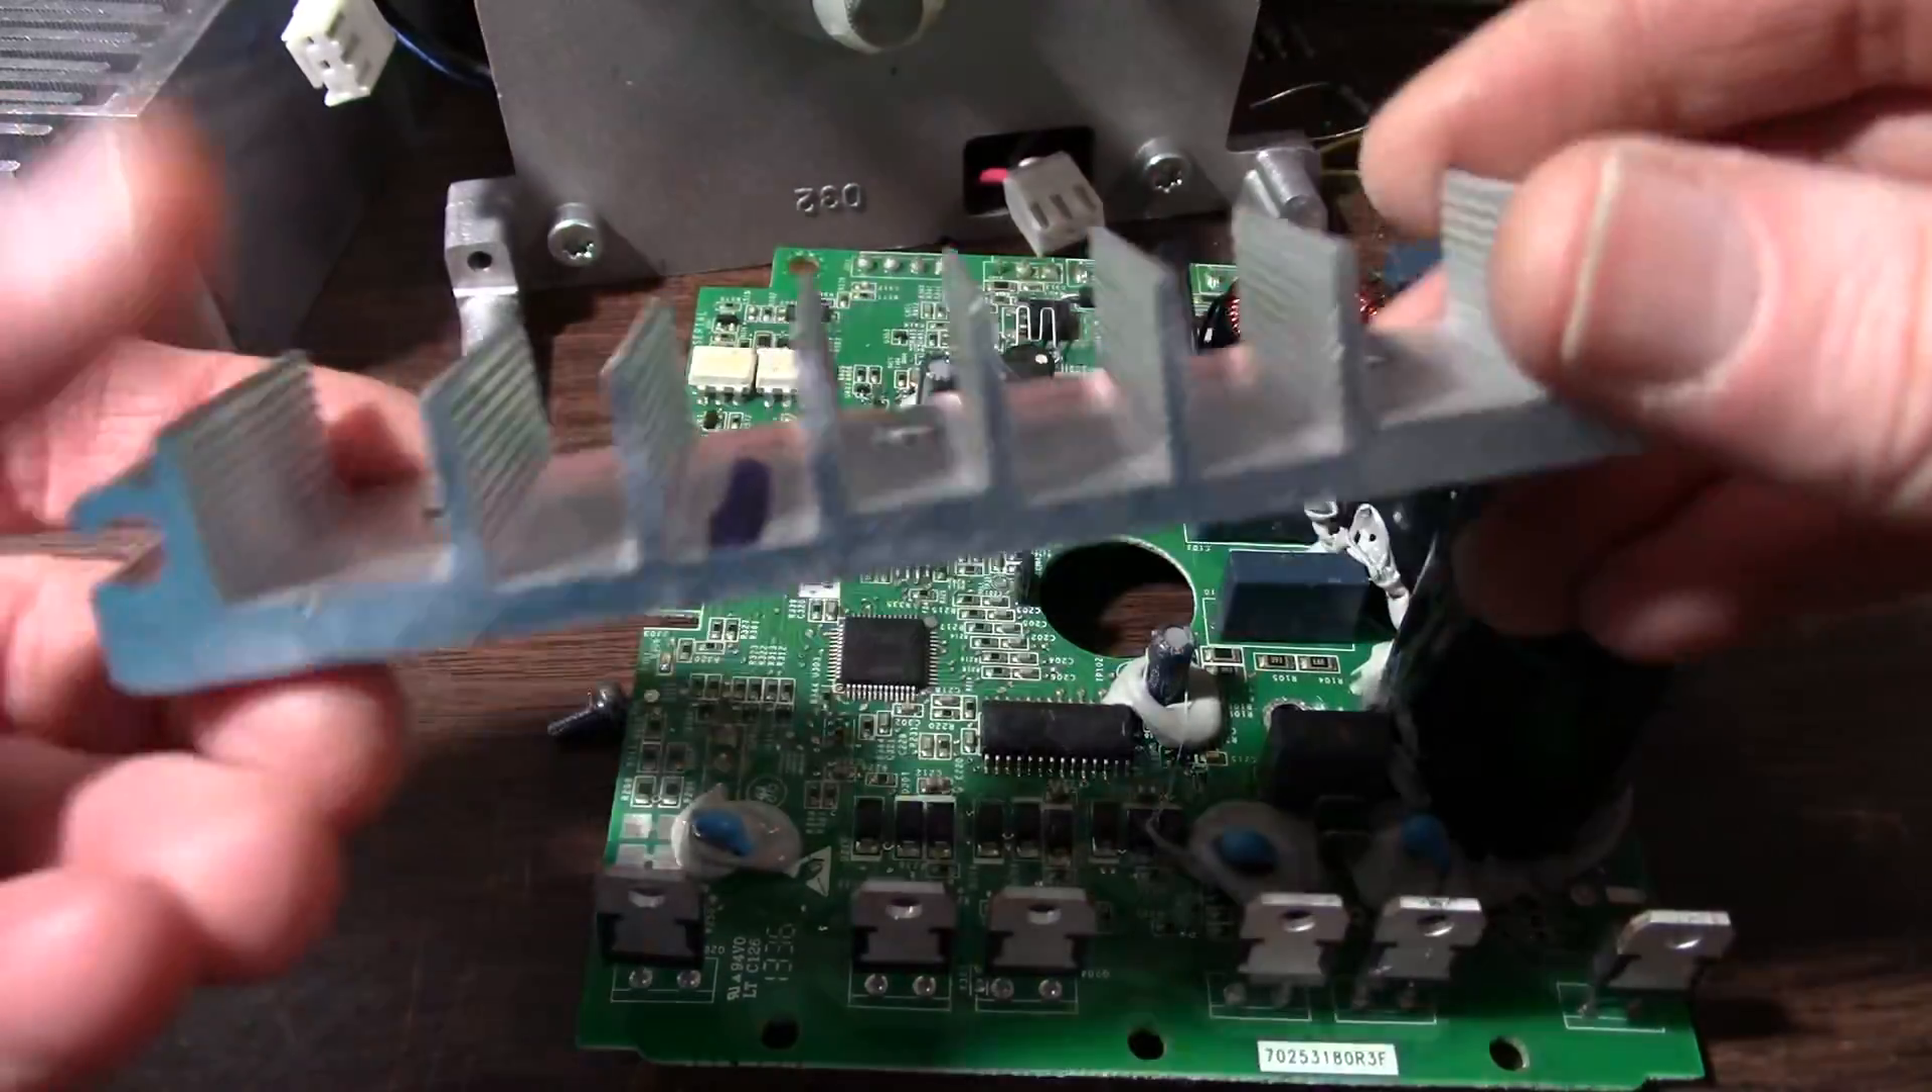Okay, so I have removed the board from the motor and also took the heat sink off so I have this nice heat sink I can use for something.